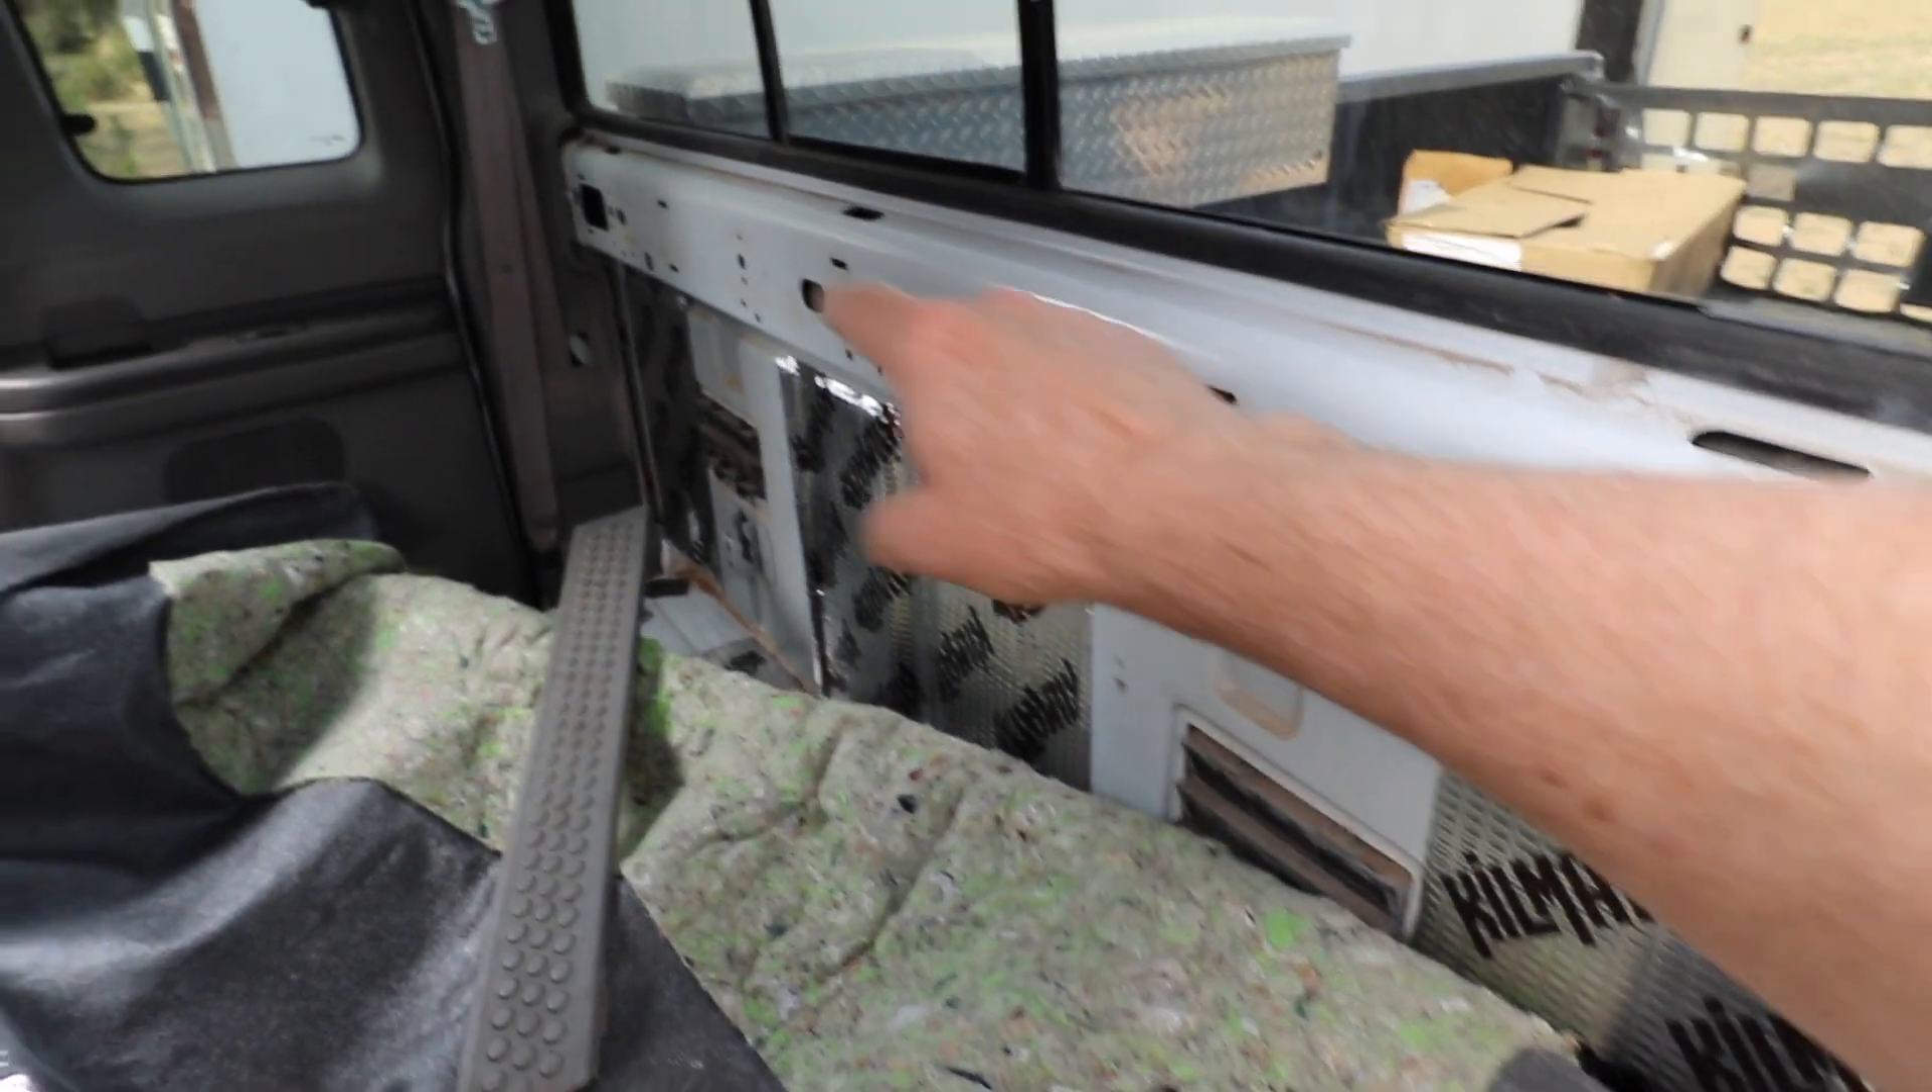So my question is it looks like I should have a piece of plastic trim covering this piece here at the top.